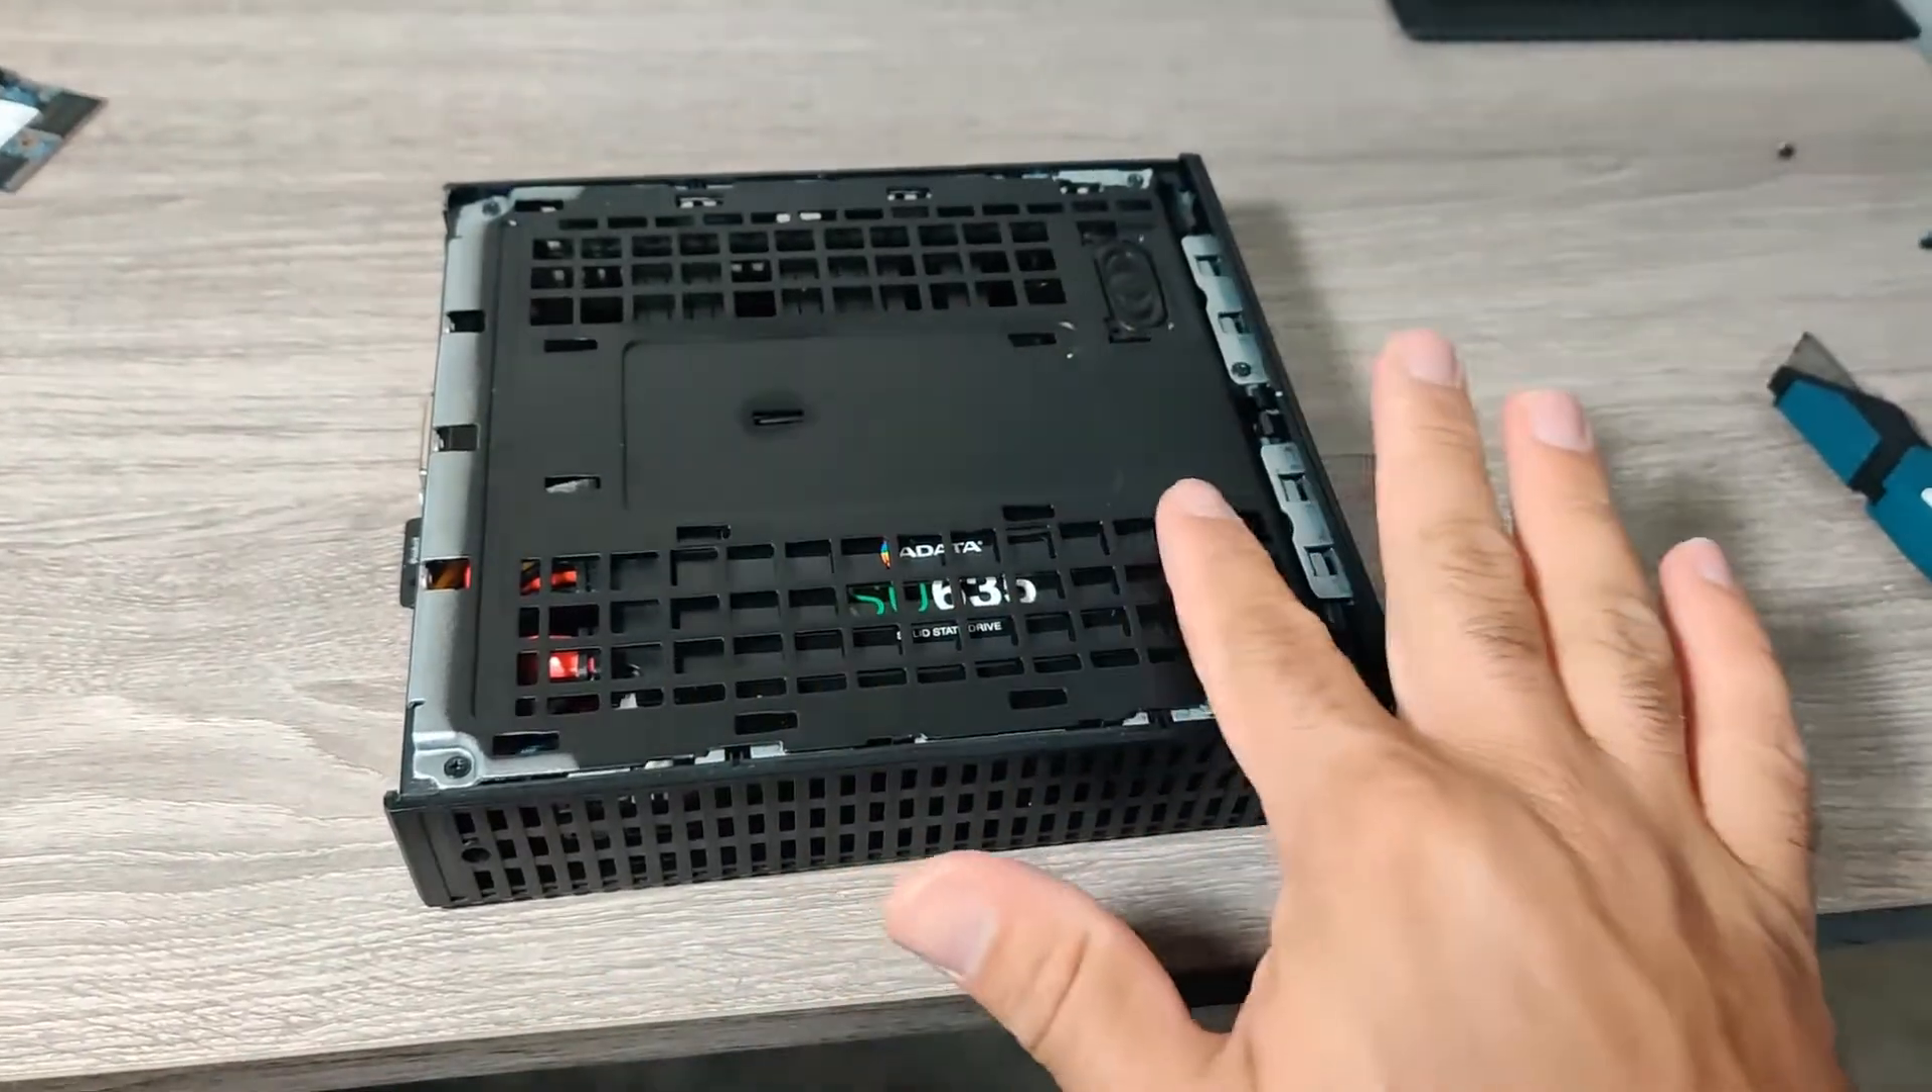So I ended up flipping the SSD so that you can see the logo through the grill here.